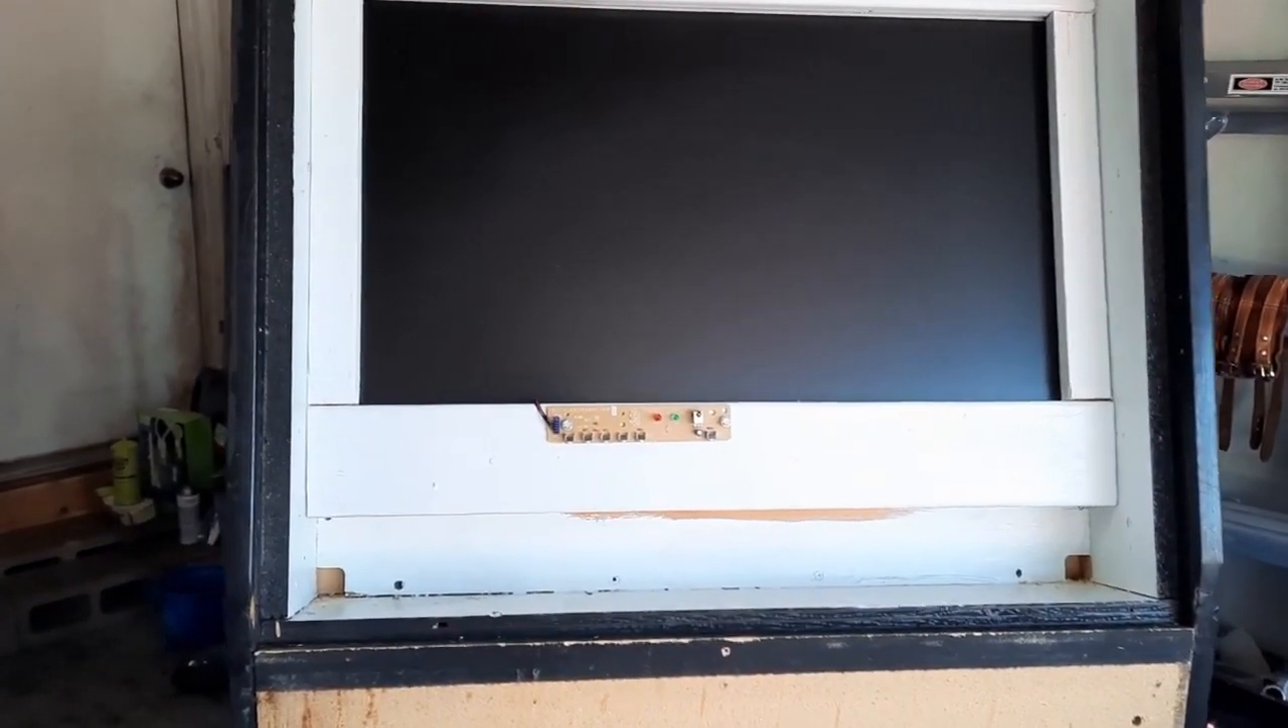Okay, so I'm going to have to apologize on y 'all real quick, but we finished the full install on the screen and my phone died the whole time I was recording and I didn't realize it, but that's where we are right now.